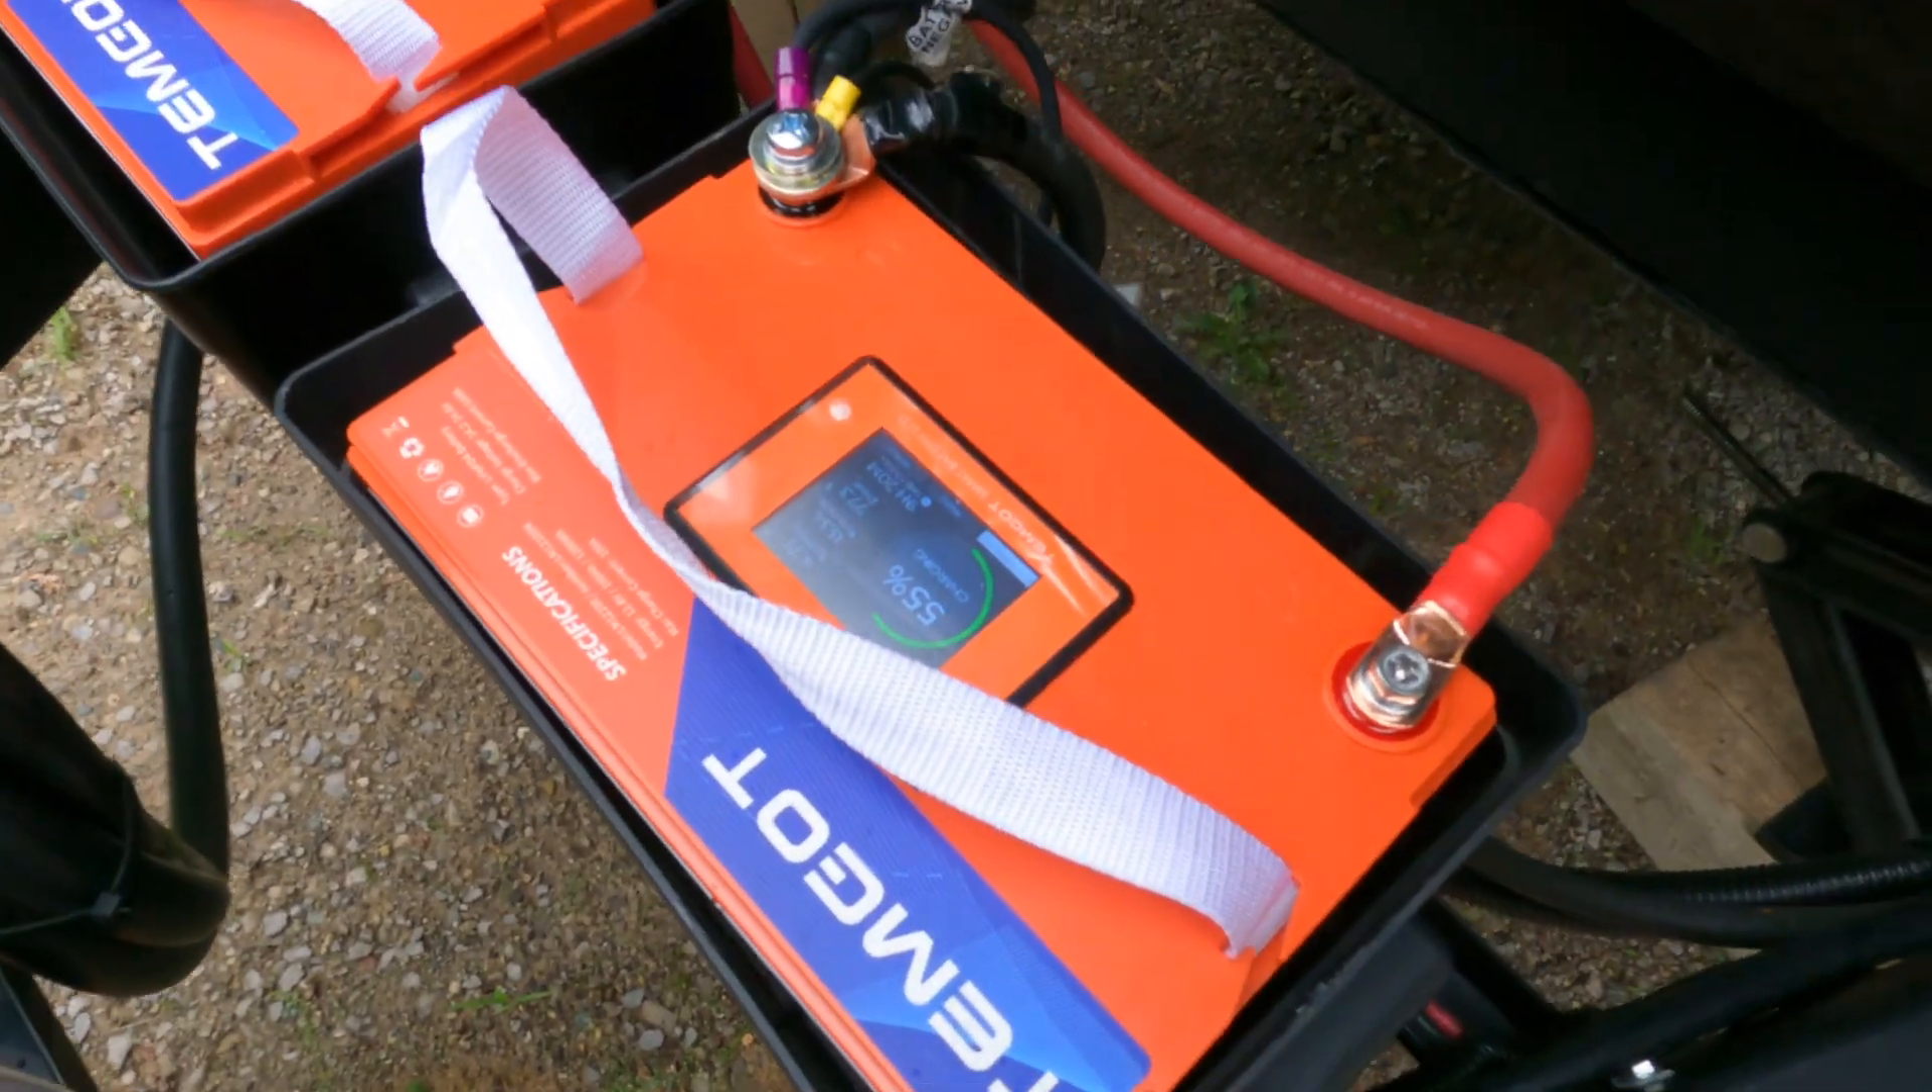Right guys so i have all my cables hooked up.